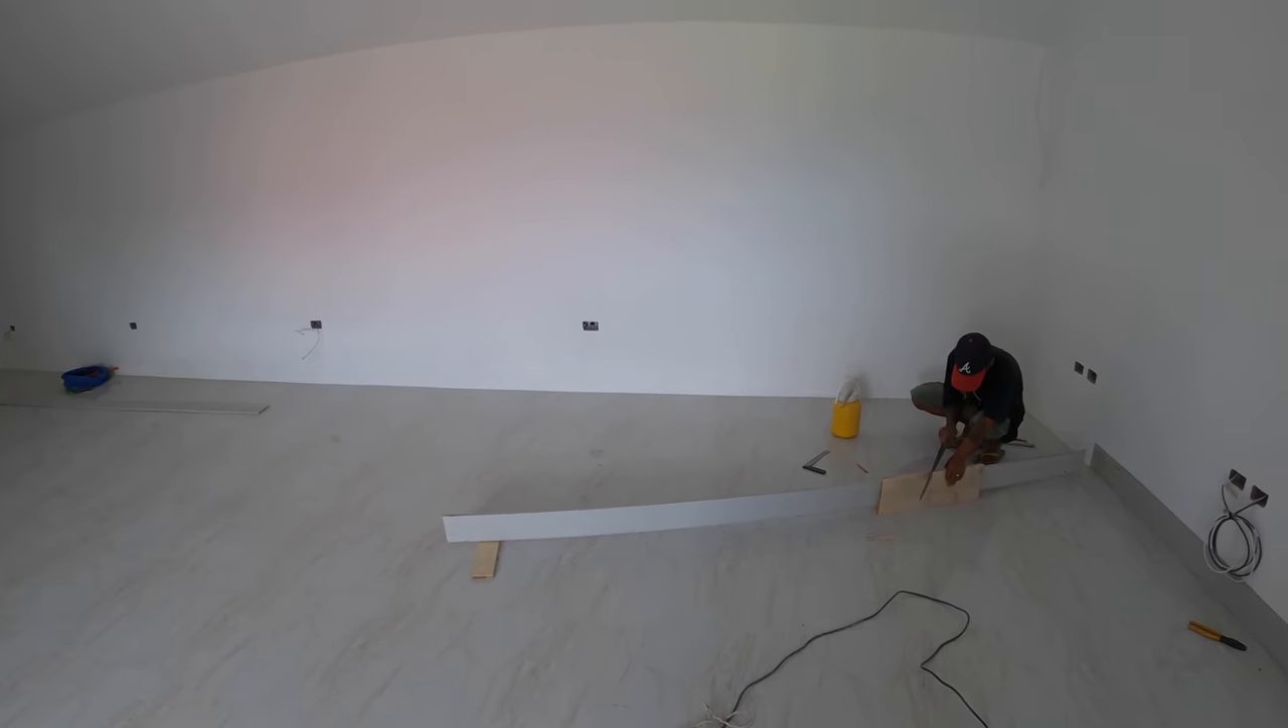All right, coming up into the media room, Mr. Ferdy, one of our other carpenters, is starting to install the baseboard you see here along the bottom edge, the gray board.